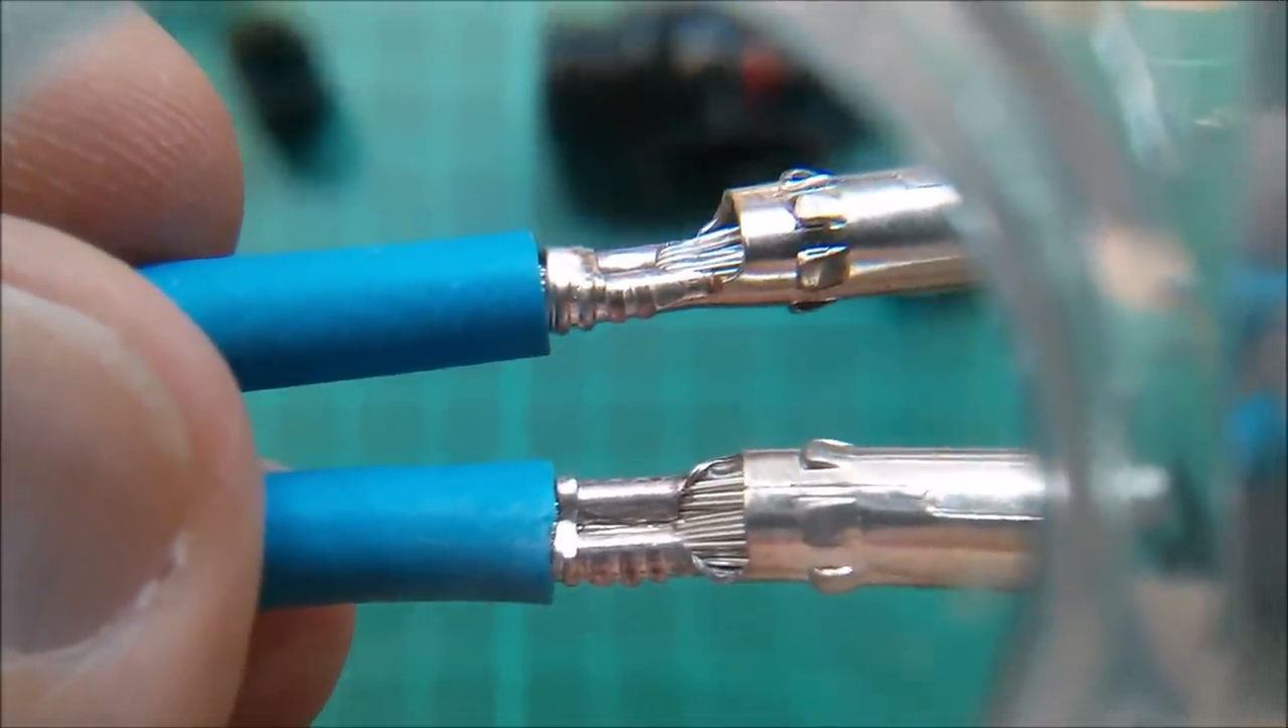The one nearest to the camera at the bottom of the image is fully crimped so the wings have been fully brought round and pressed around the strands of copper.